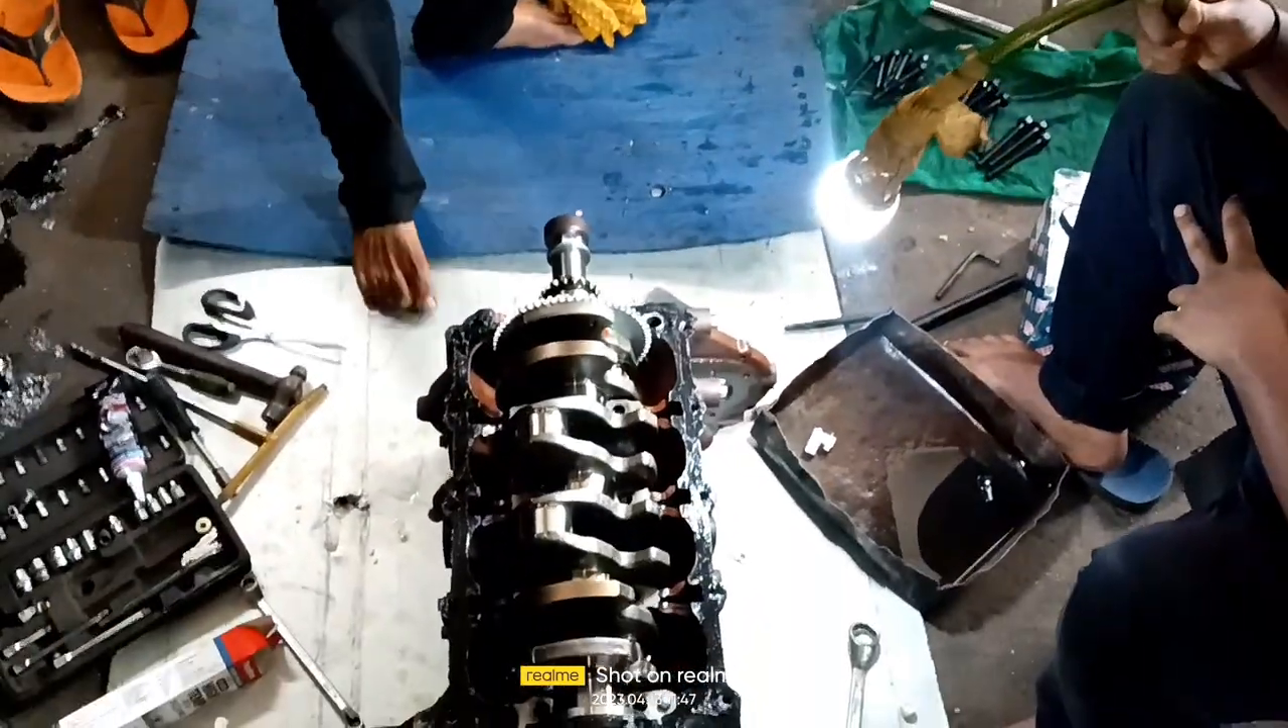यह हमने क्रेंक फिट कर दिया है अब इसके उपर का कैप हम फिट करेंगे।